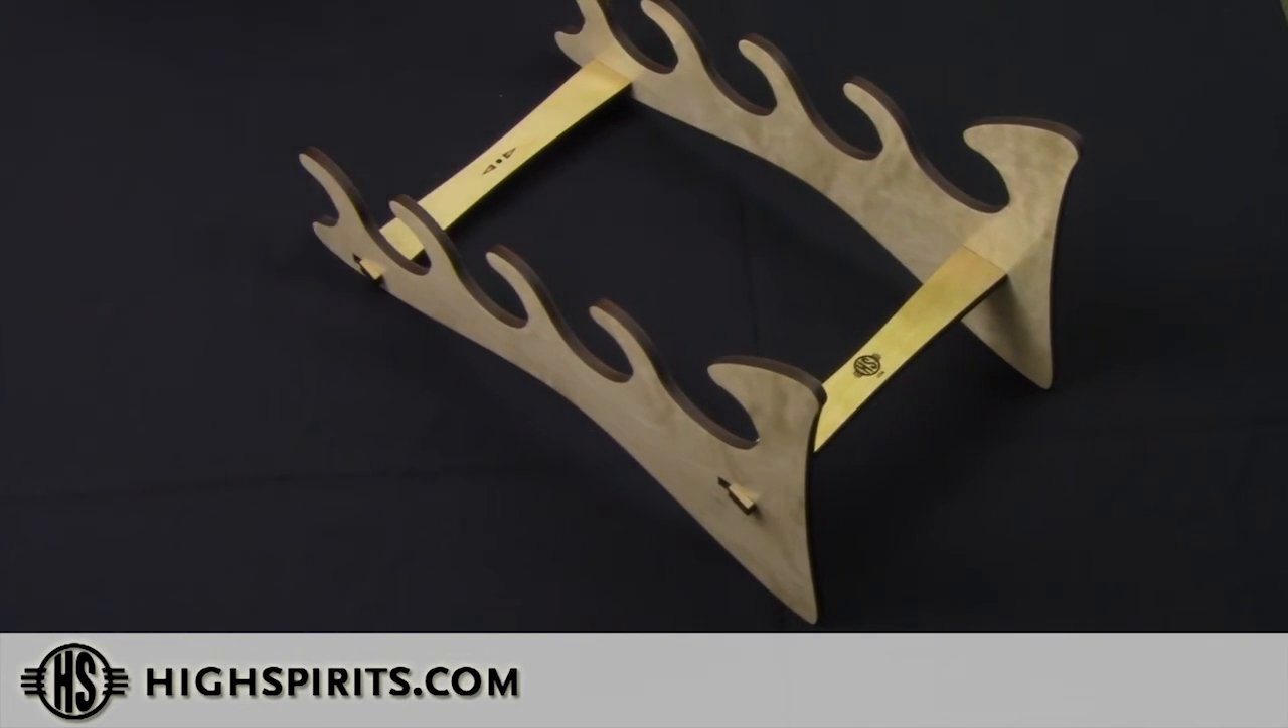Push them together, take some pressure onto the bottom, put some pressure on the top and the stand is assembled.